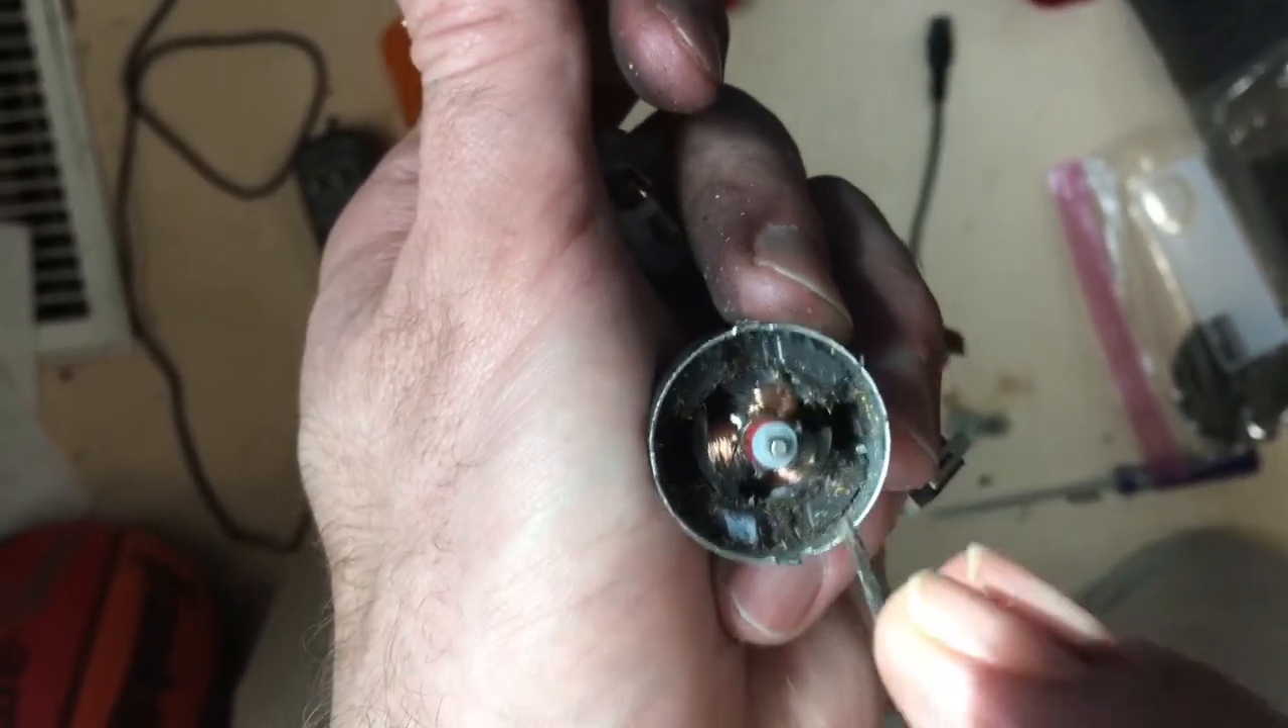Okay, now that I've got the cover off, we can look inside of this.